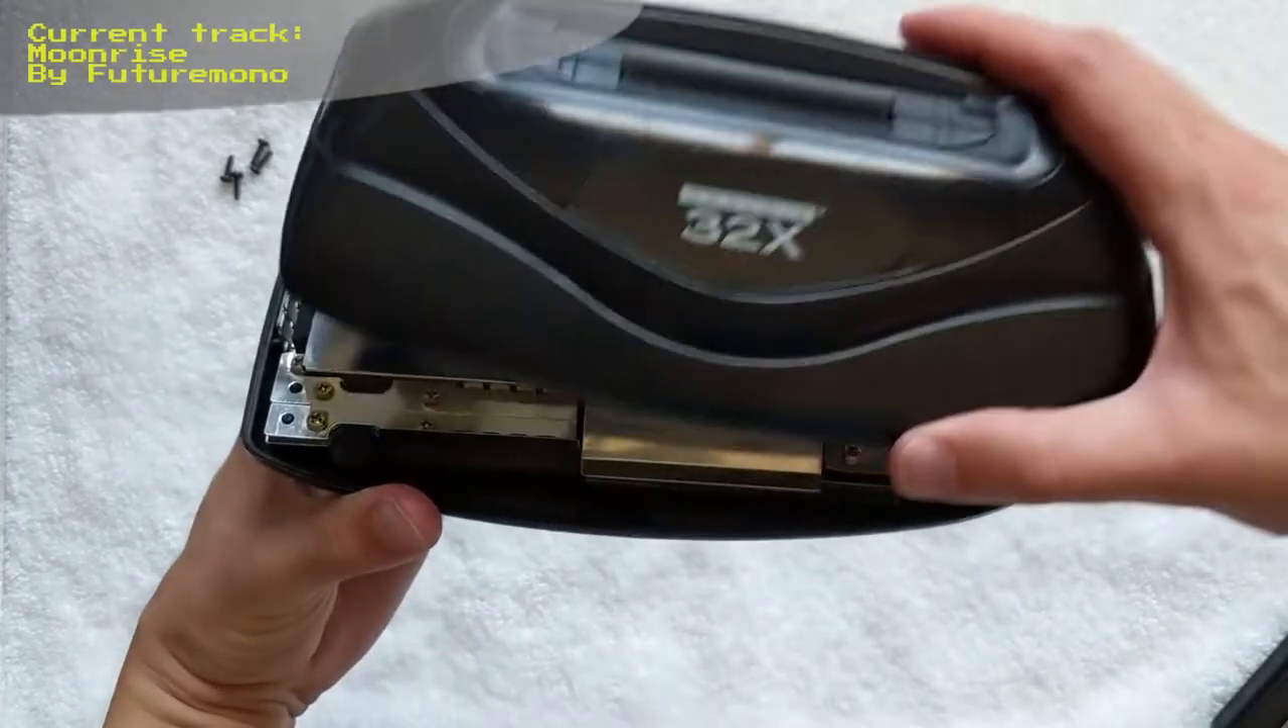Now, we just need to close the case out.